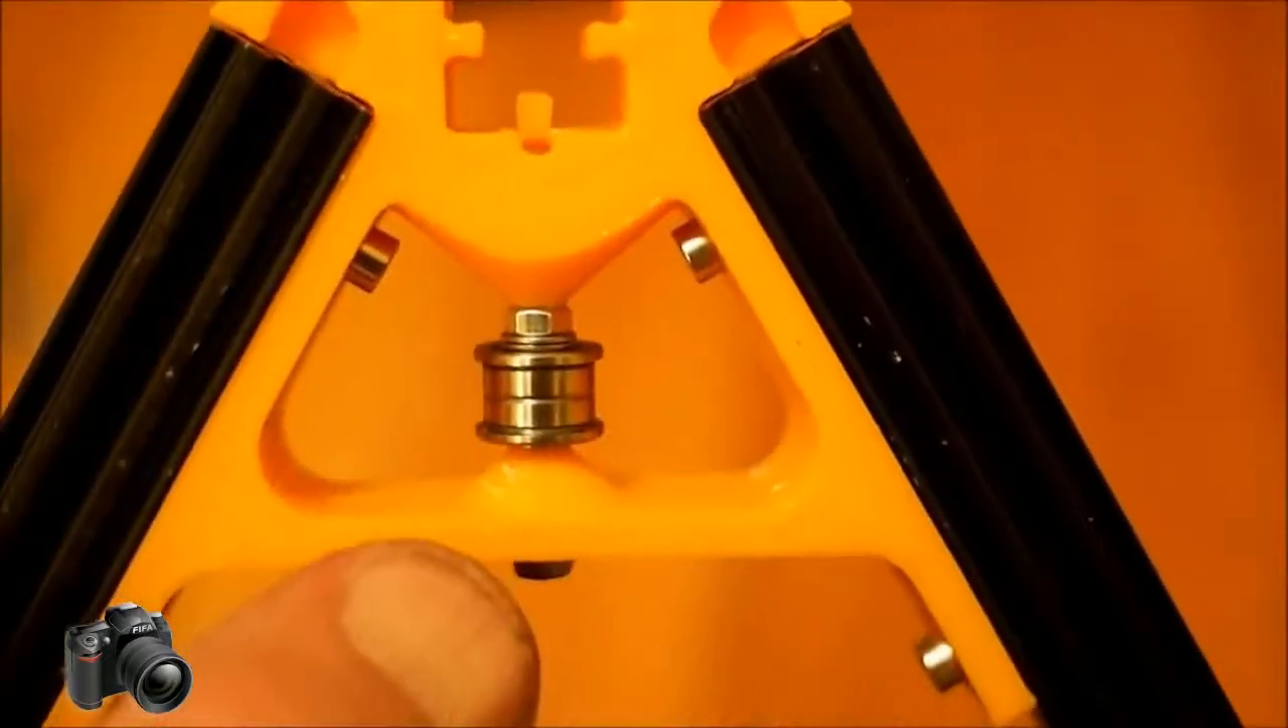Here you can see our completed assembly for the pulley on the top of the frame.